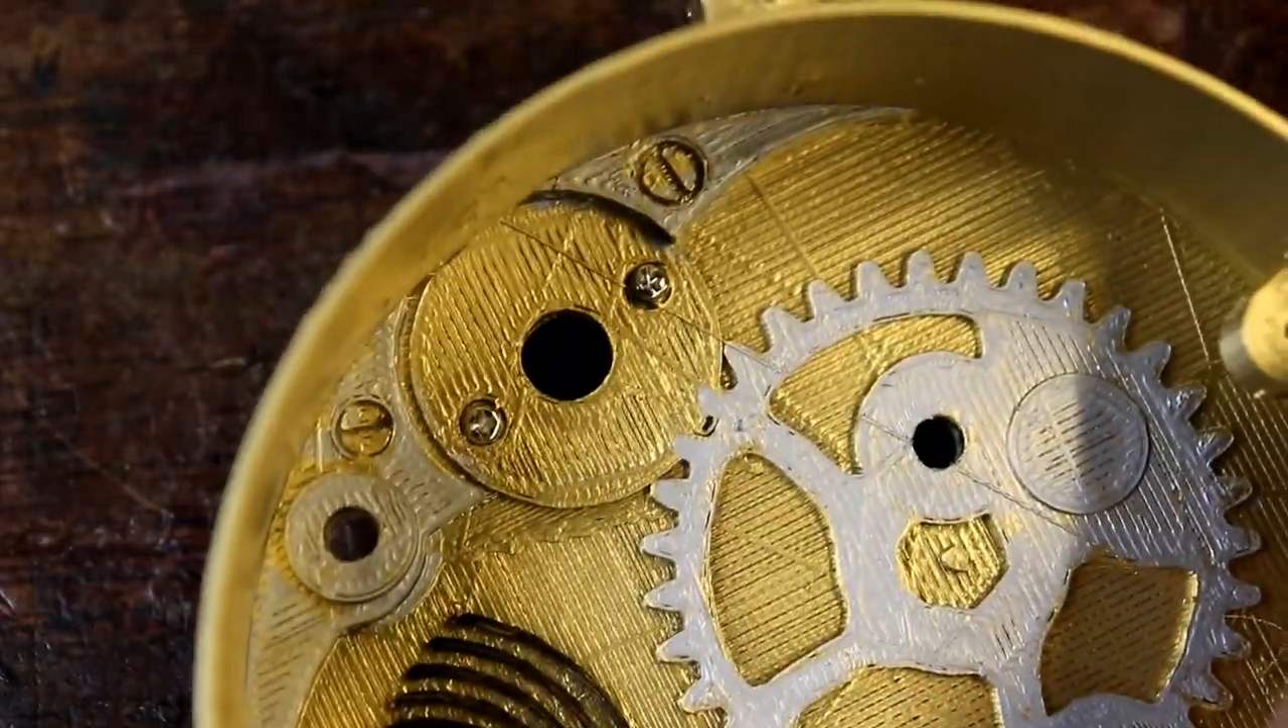So the screws are in the holes.